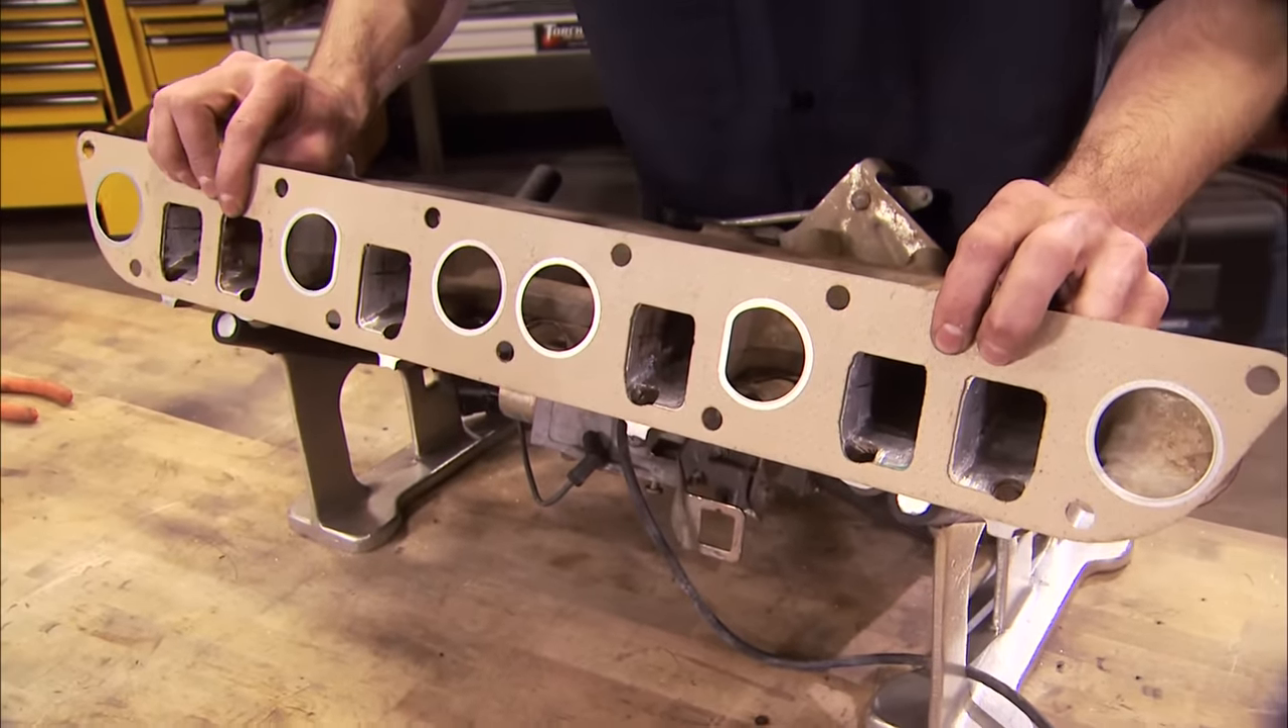Our intake manifold runners line up almost perfectly with the gasket.